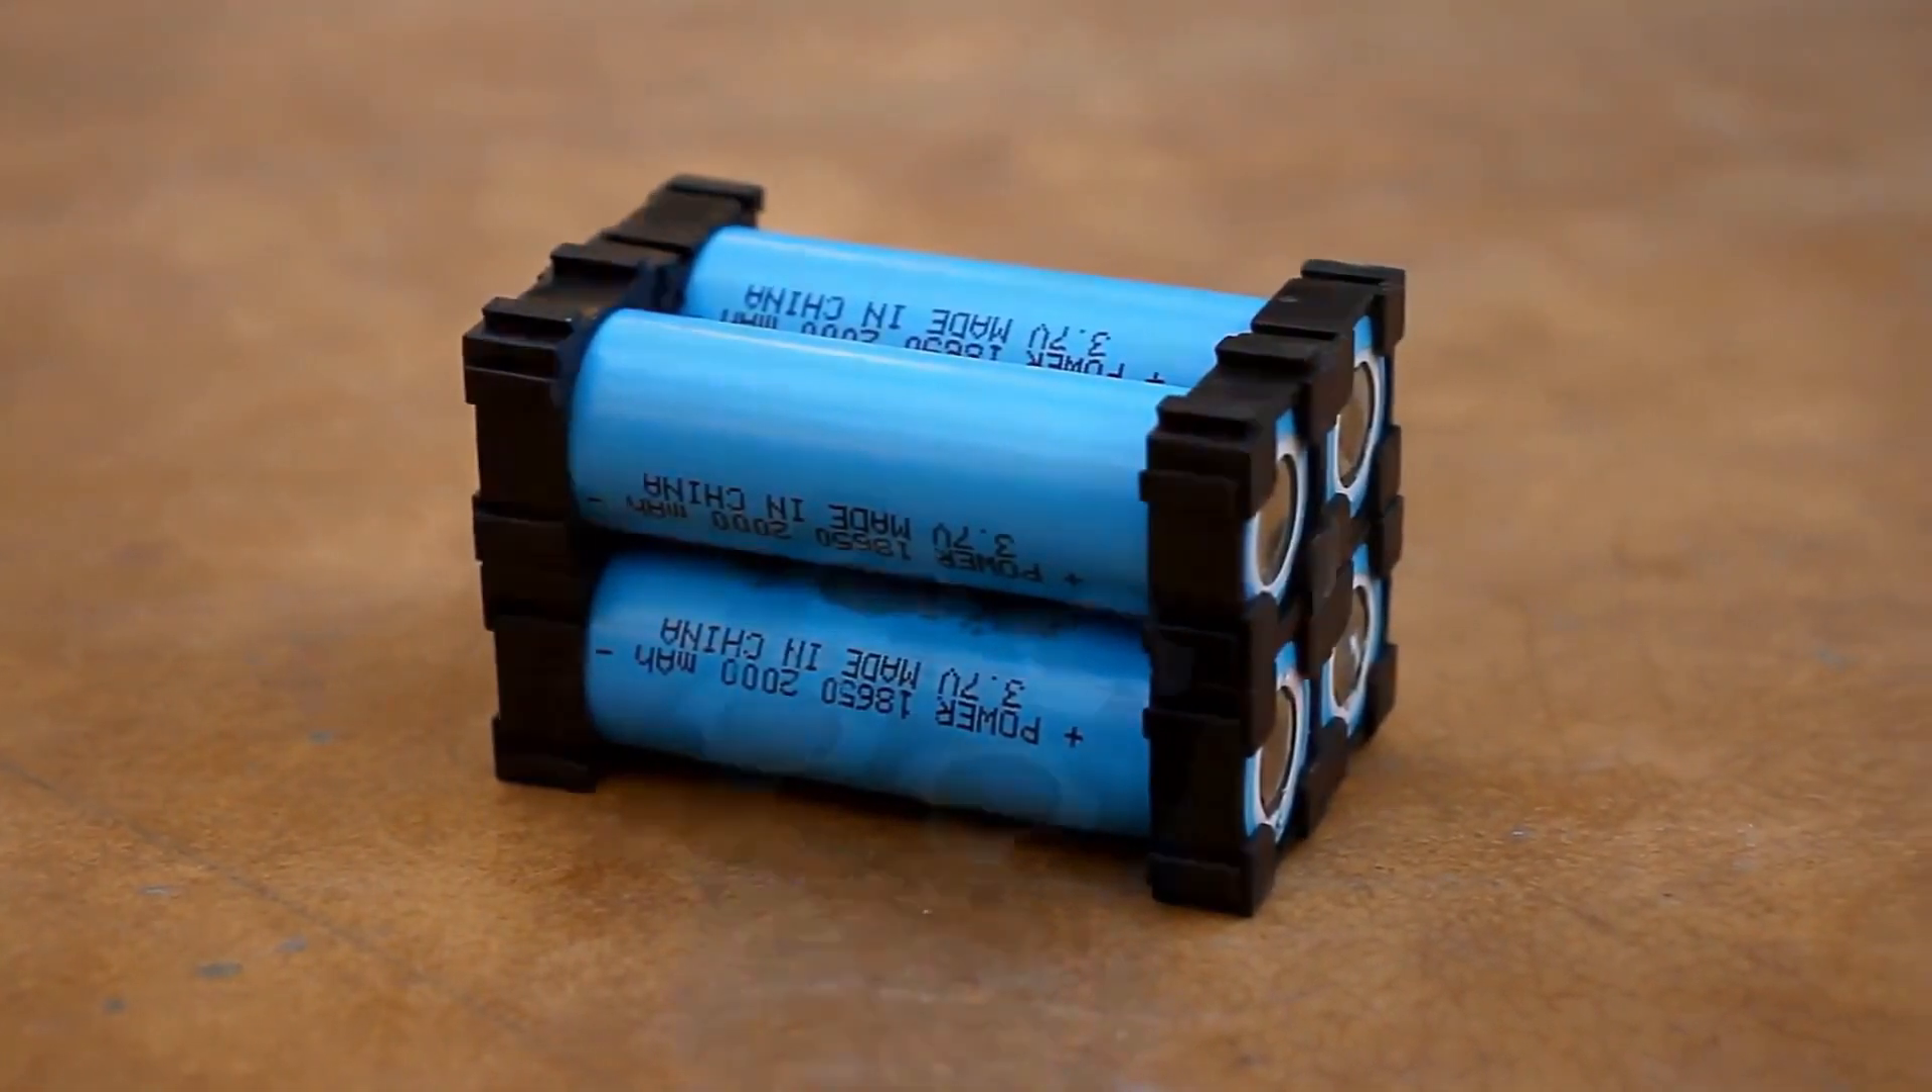The batteries were installed in the appropriate holders, and then all that's left is to connect them.